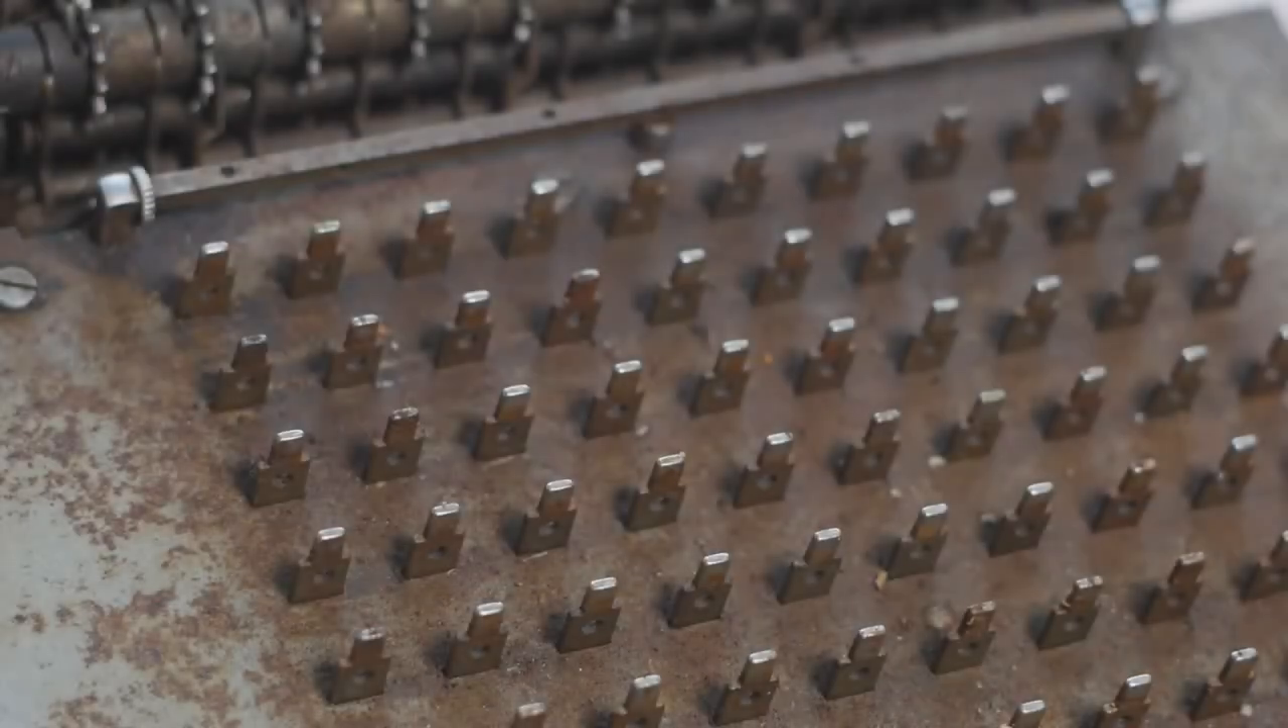Right that's all of the key tops removed.